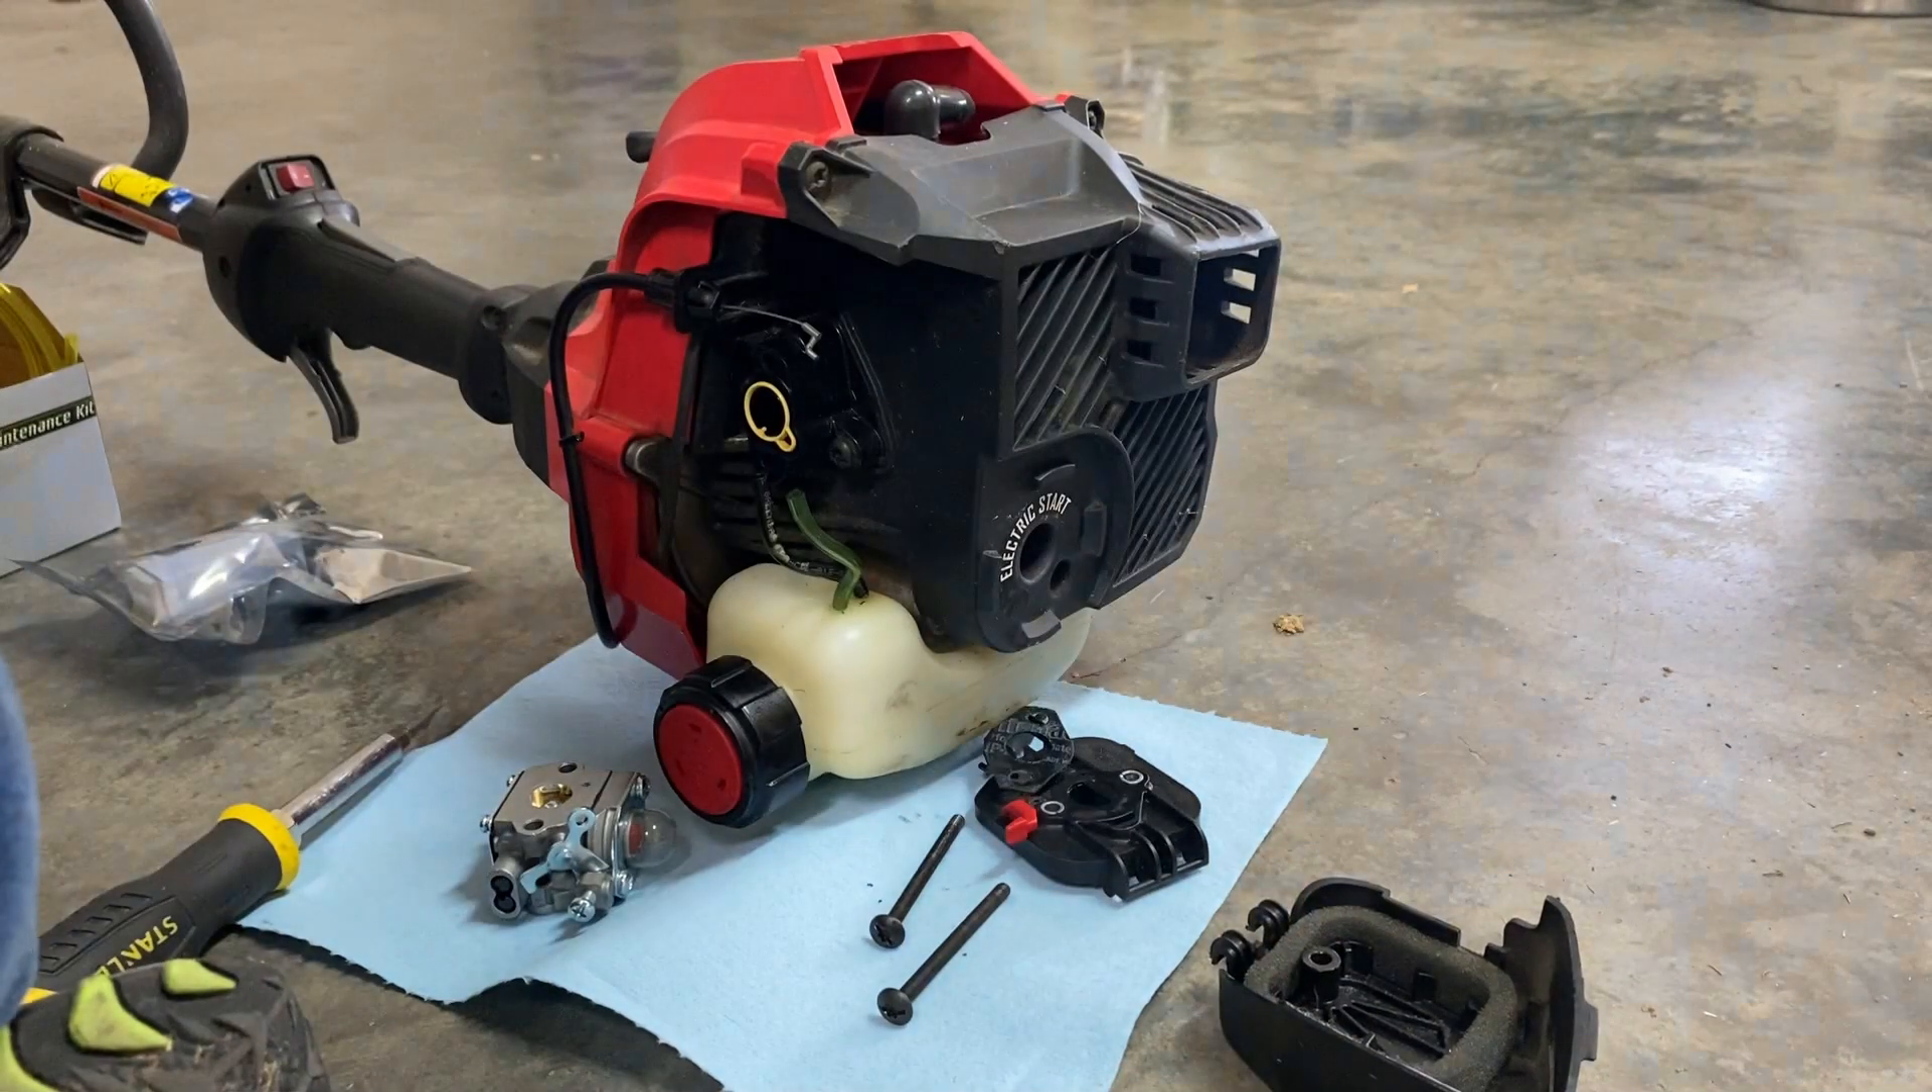And now we have our old carburetor right here. And got it taken off.